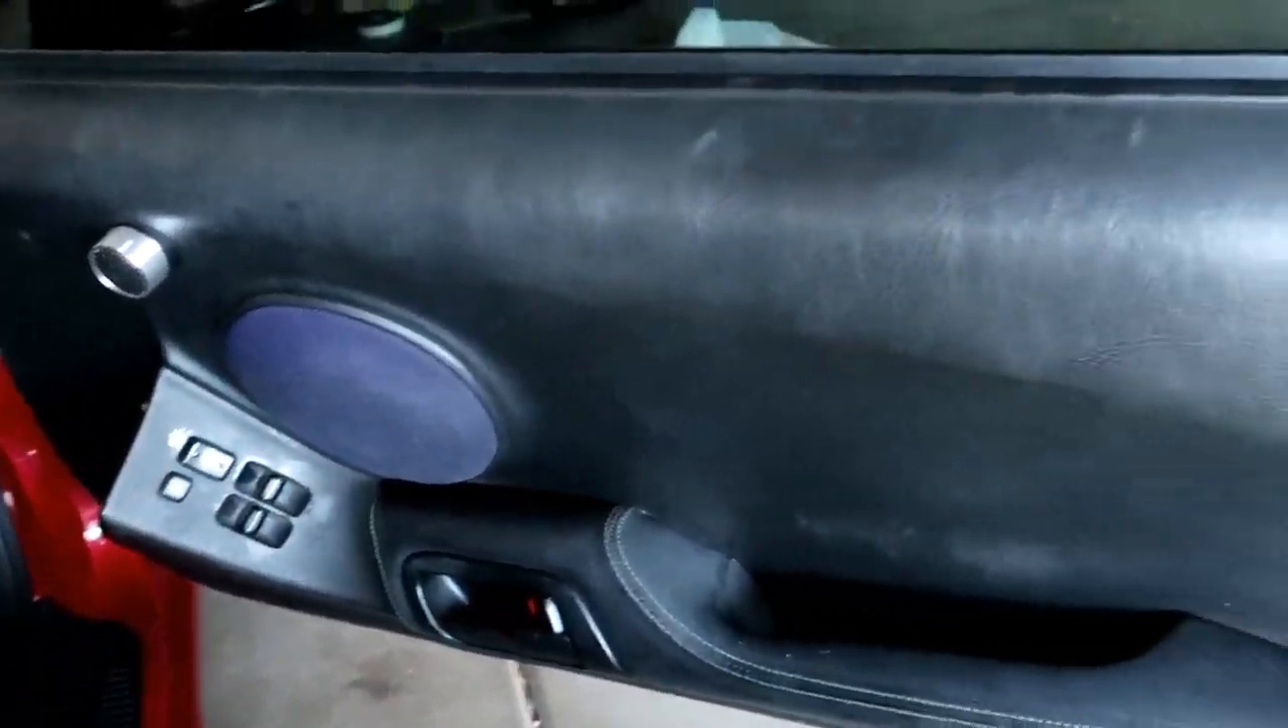The door speakers are in. Door panels are back on.